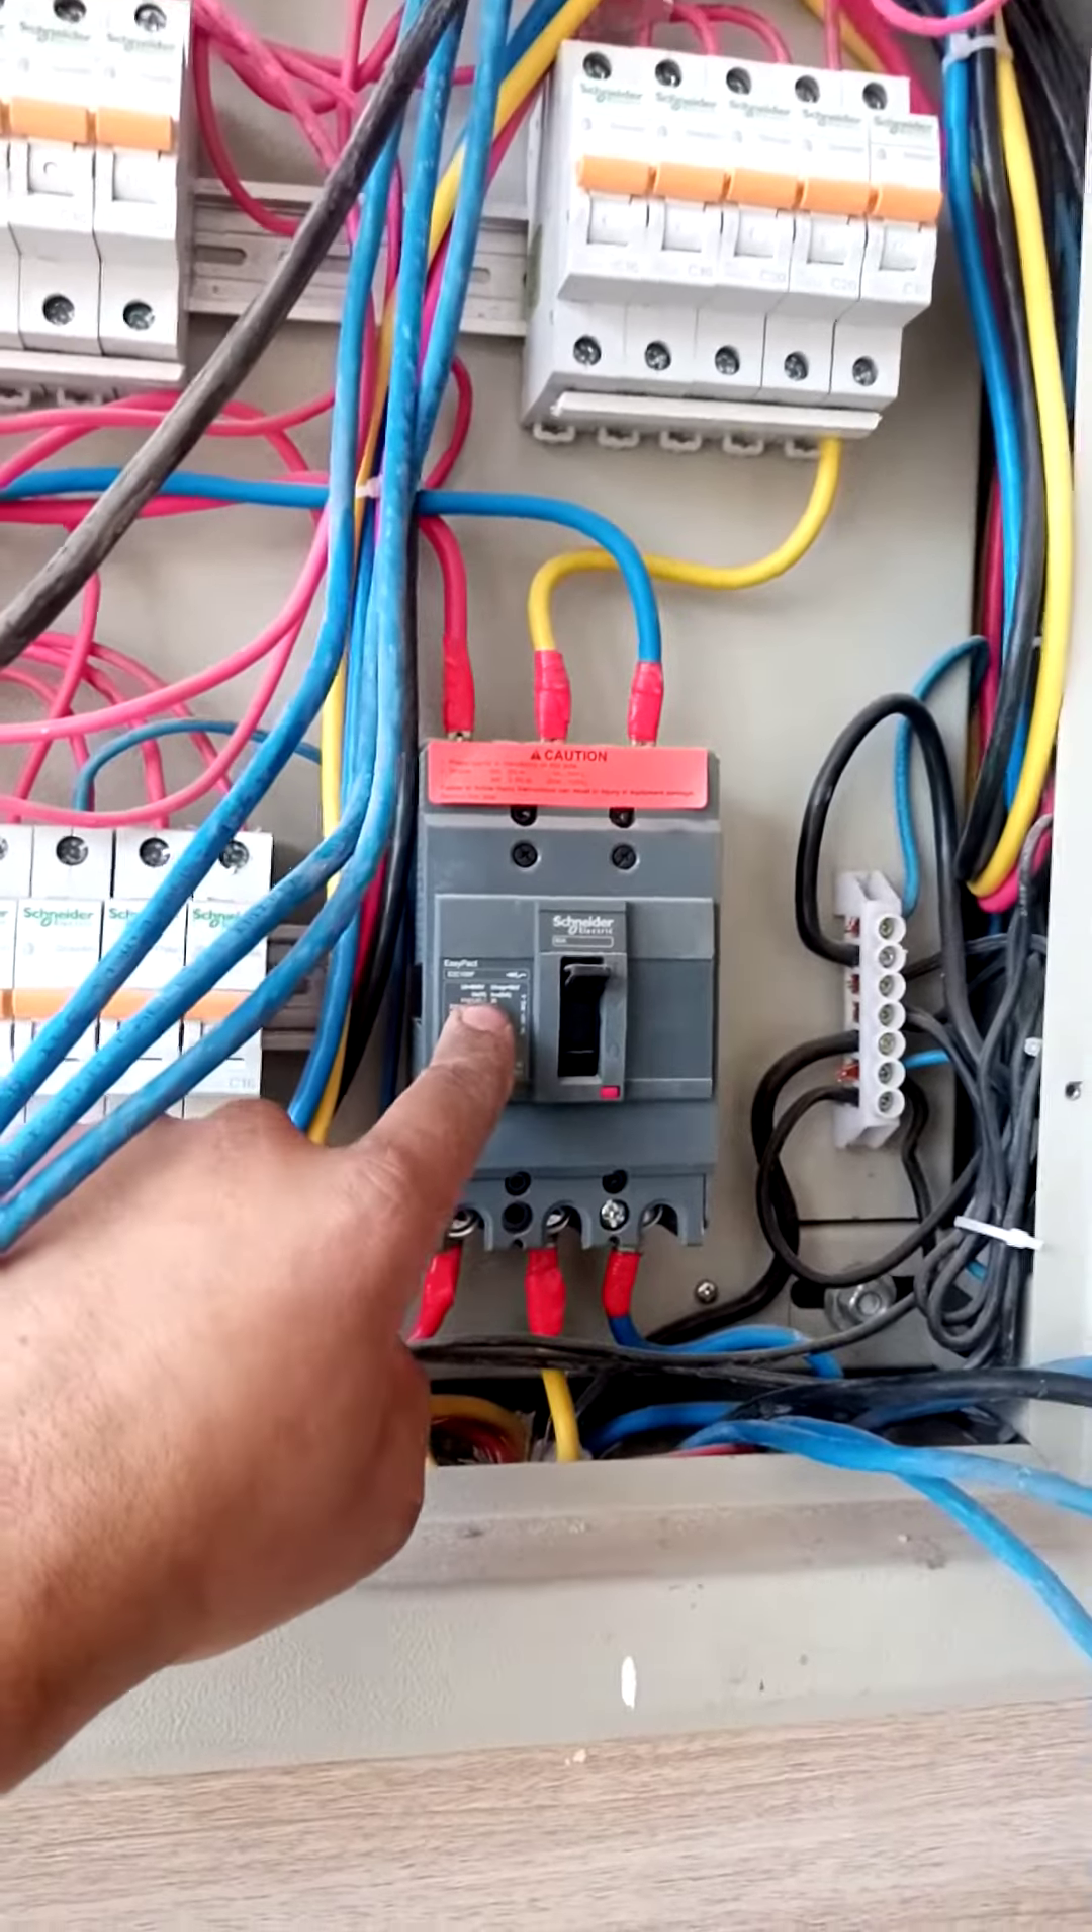یہ ہم نے ام سی سی بی بریکر لگا دیا یہ تری فیز کا ہے۔